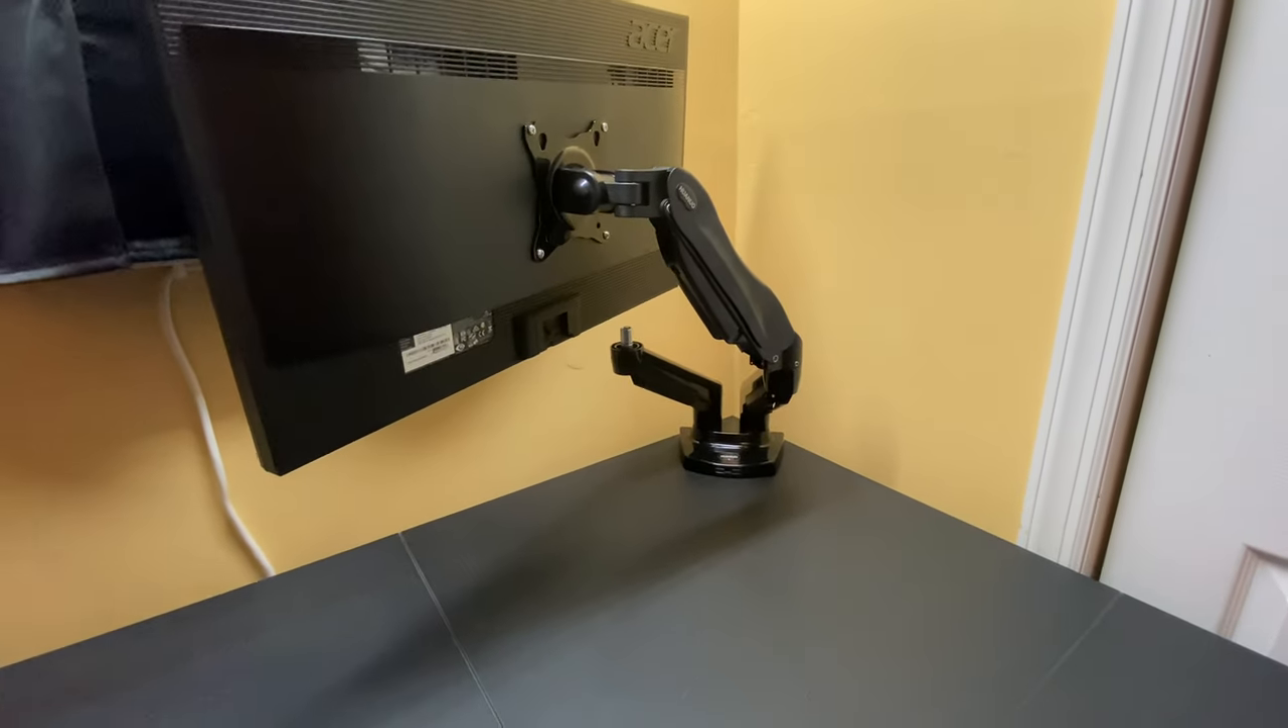So as you can see, I've now got the monitor mounted. And it's on.